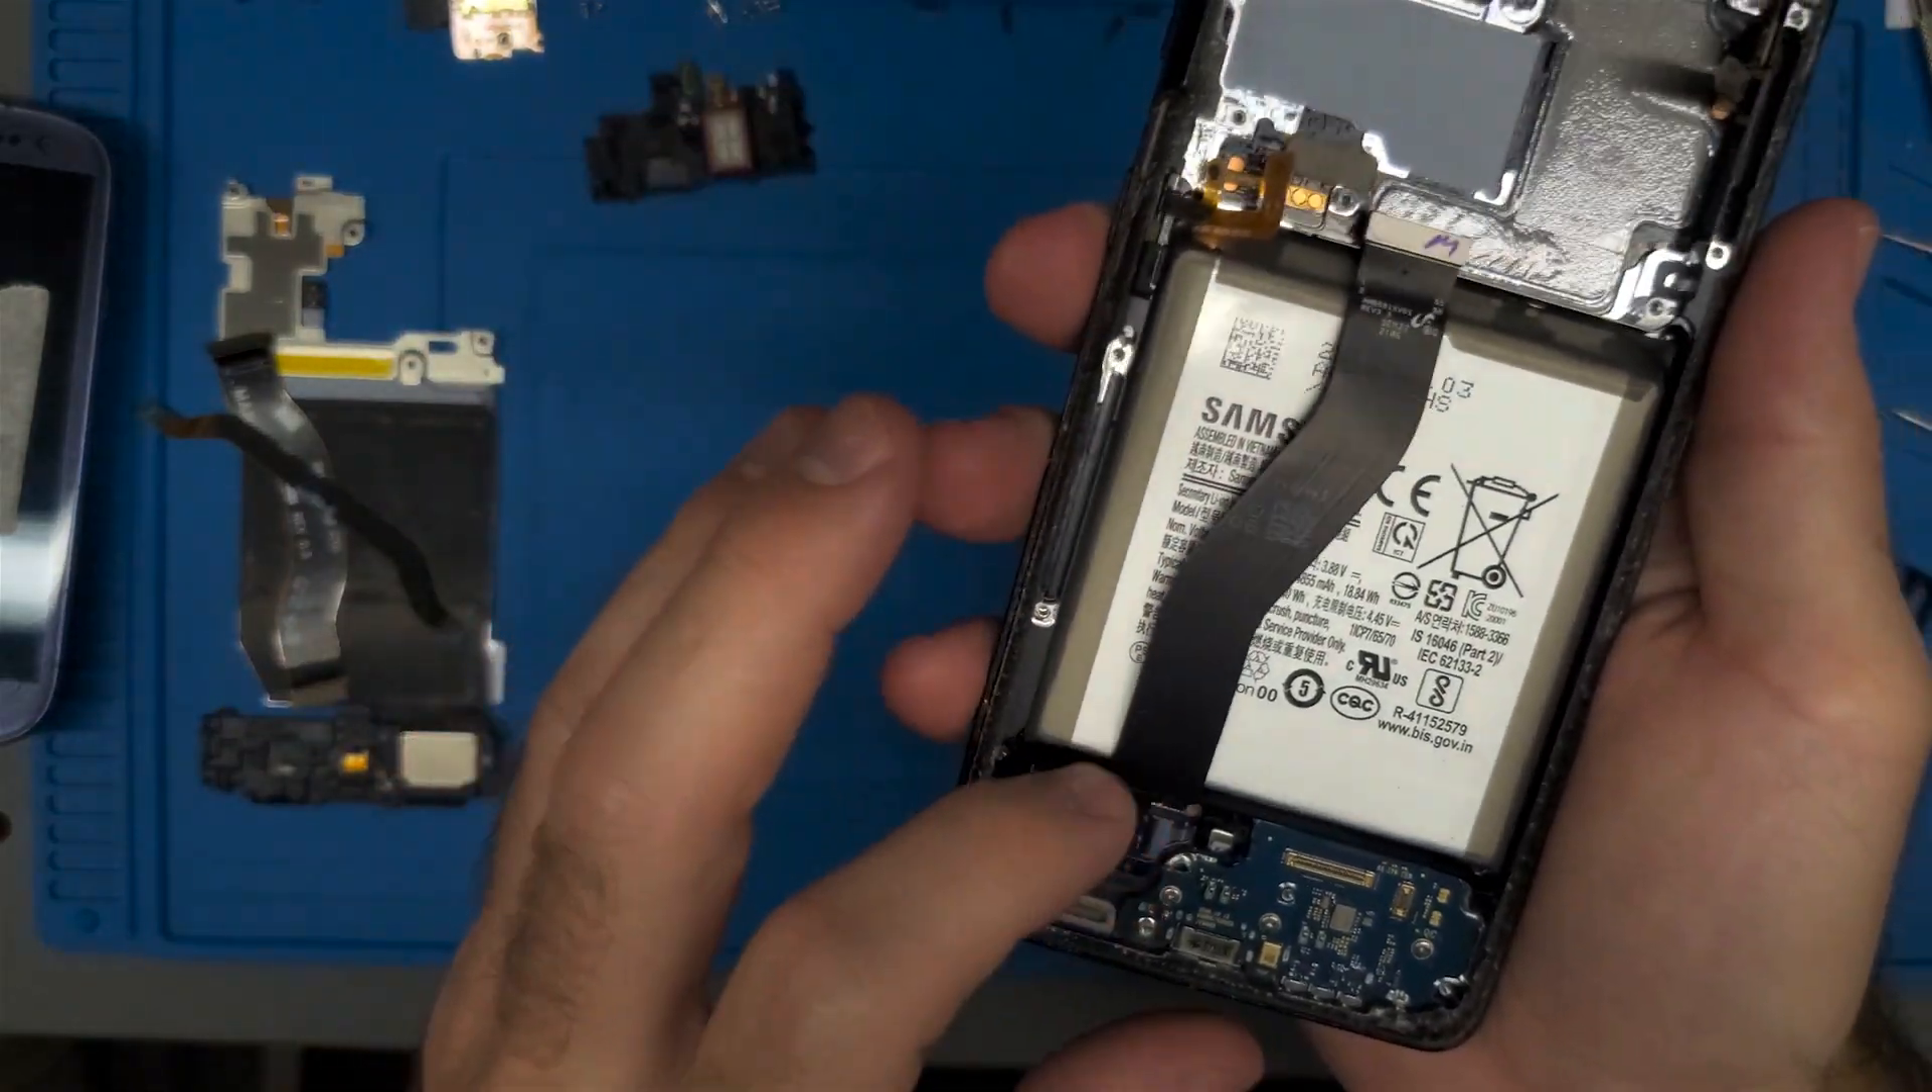I still gotta get the battery out and I'm gonna take this daughter board out next.